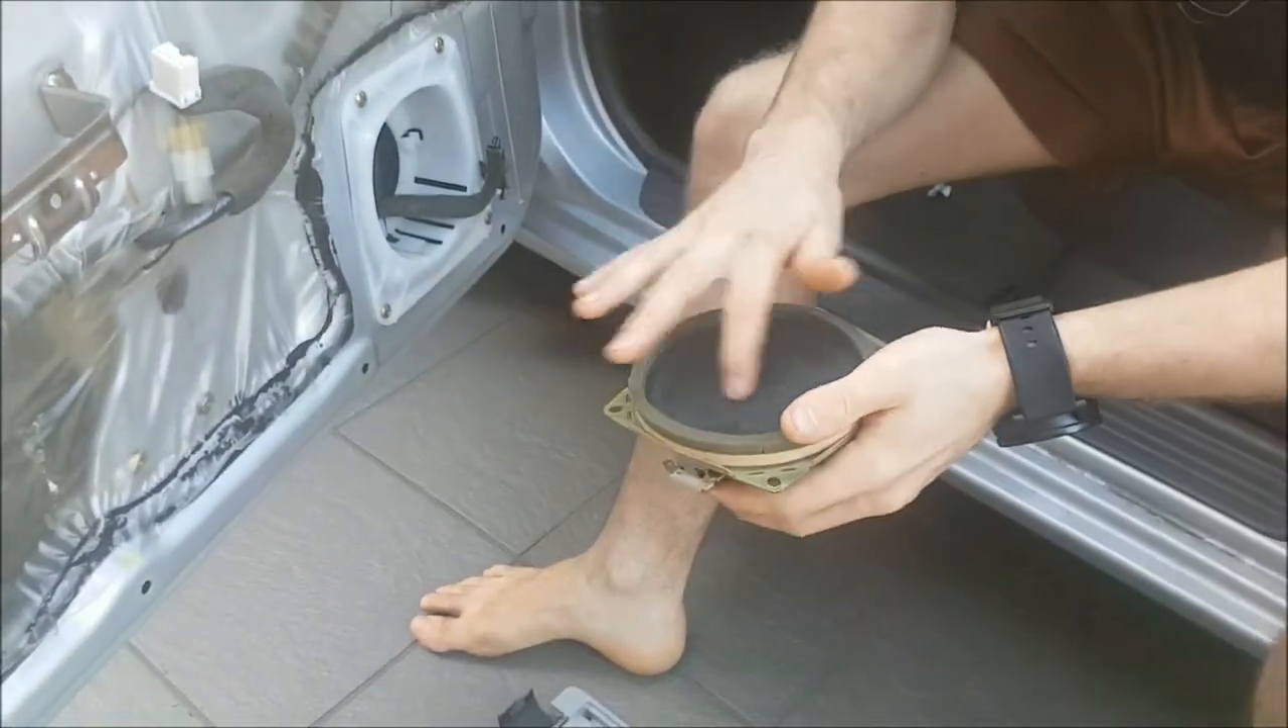I'm just going to pull the speaker out and yep. That's it out.